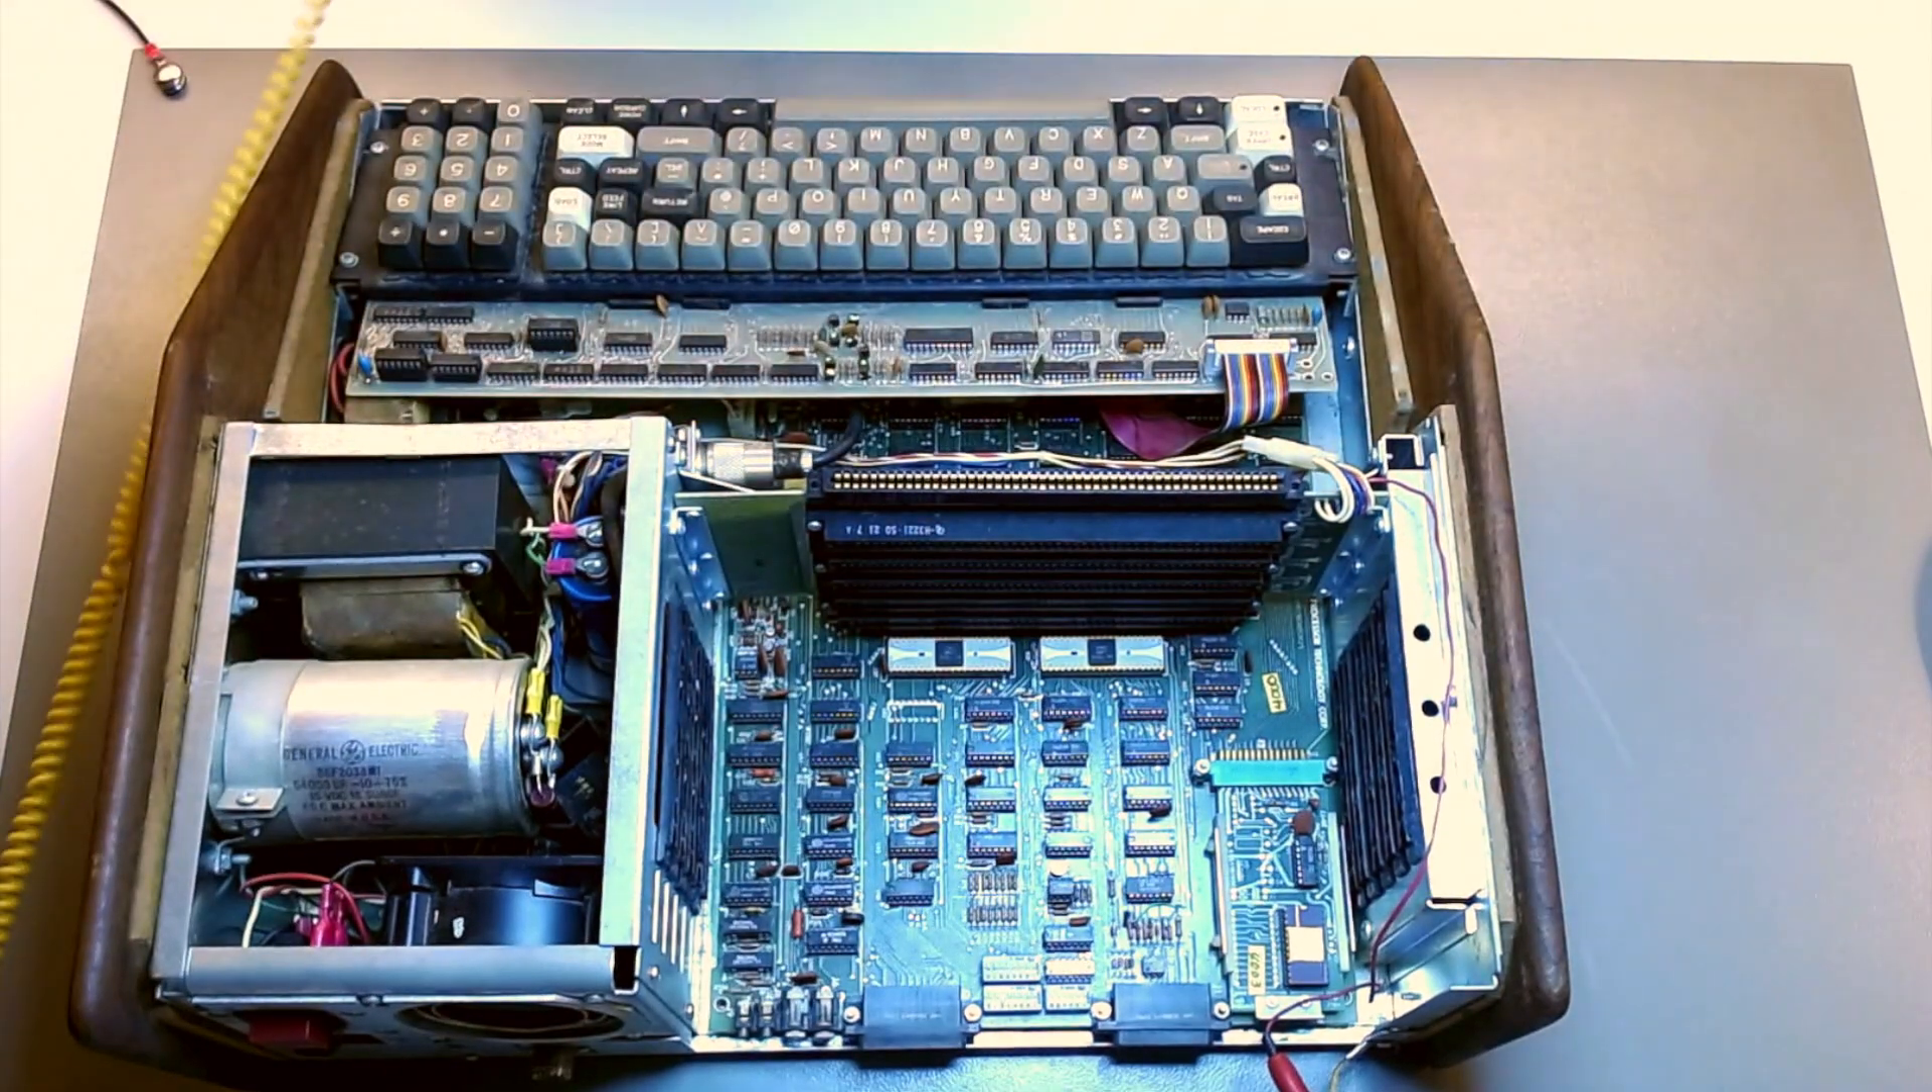So now with the back part of the case lifted we can also just lift the front part as well and expose the keyboard assembly.